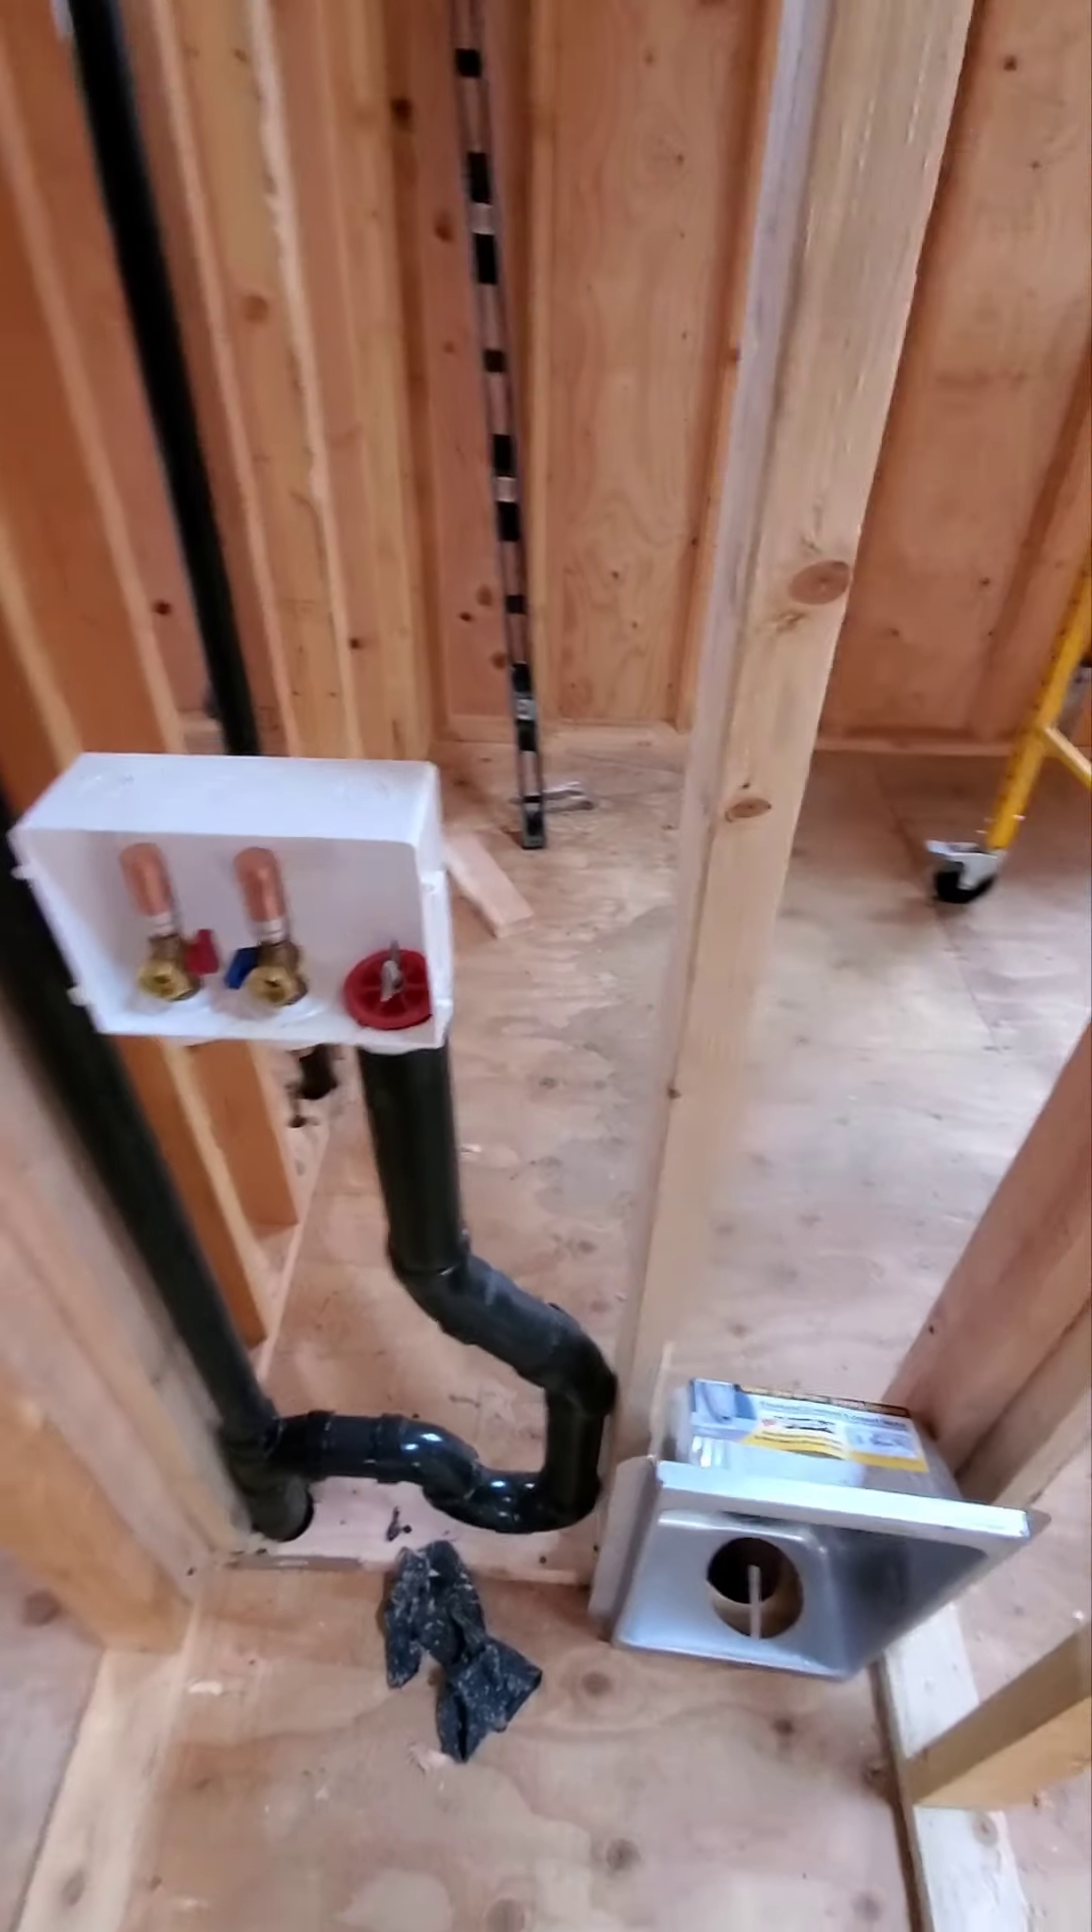We don't have the water connected yet.